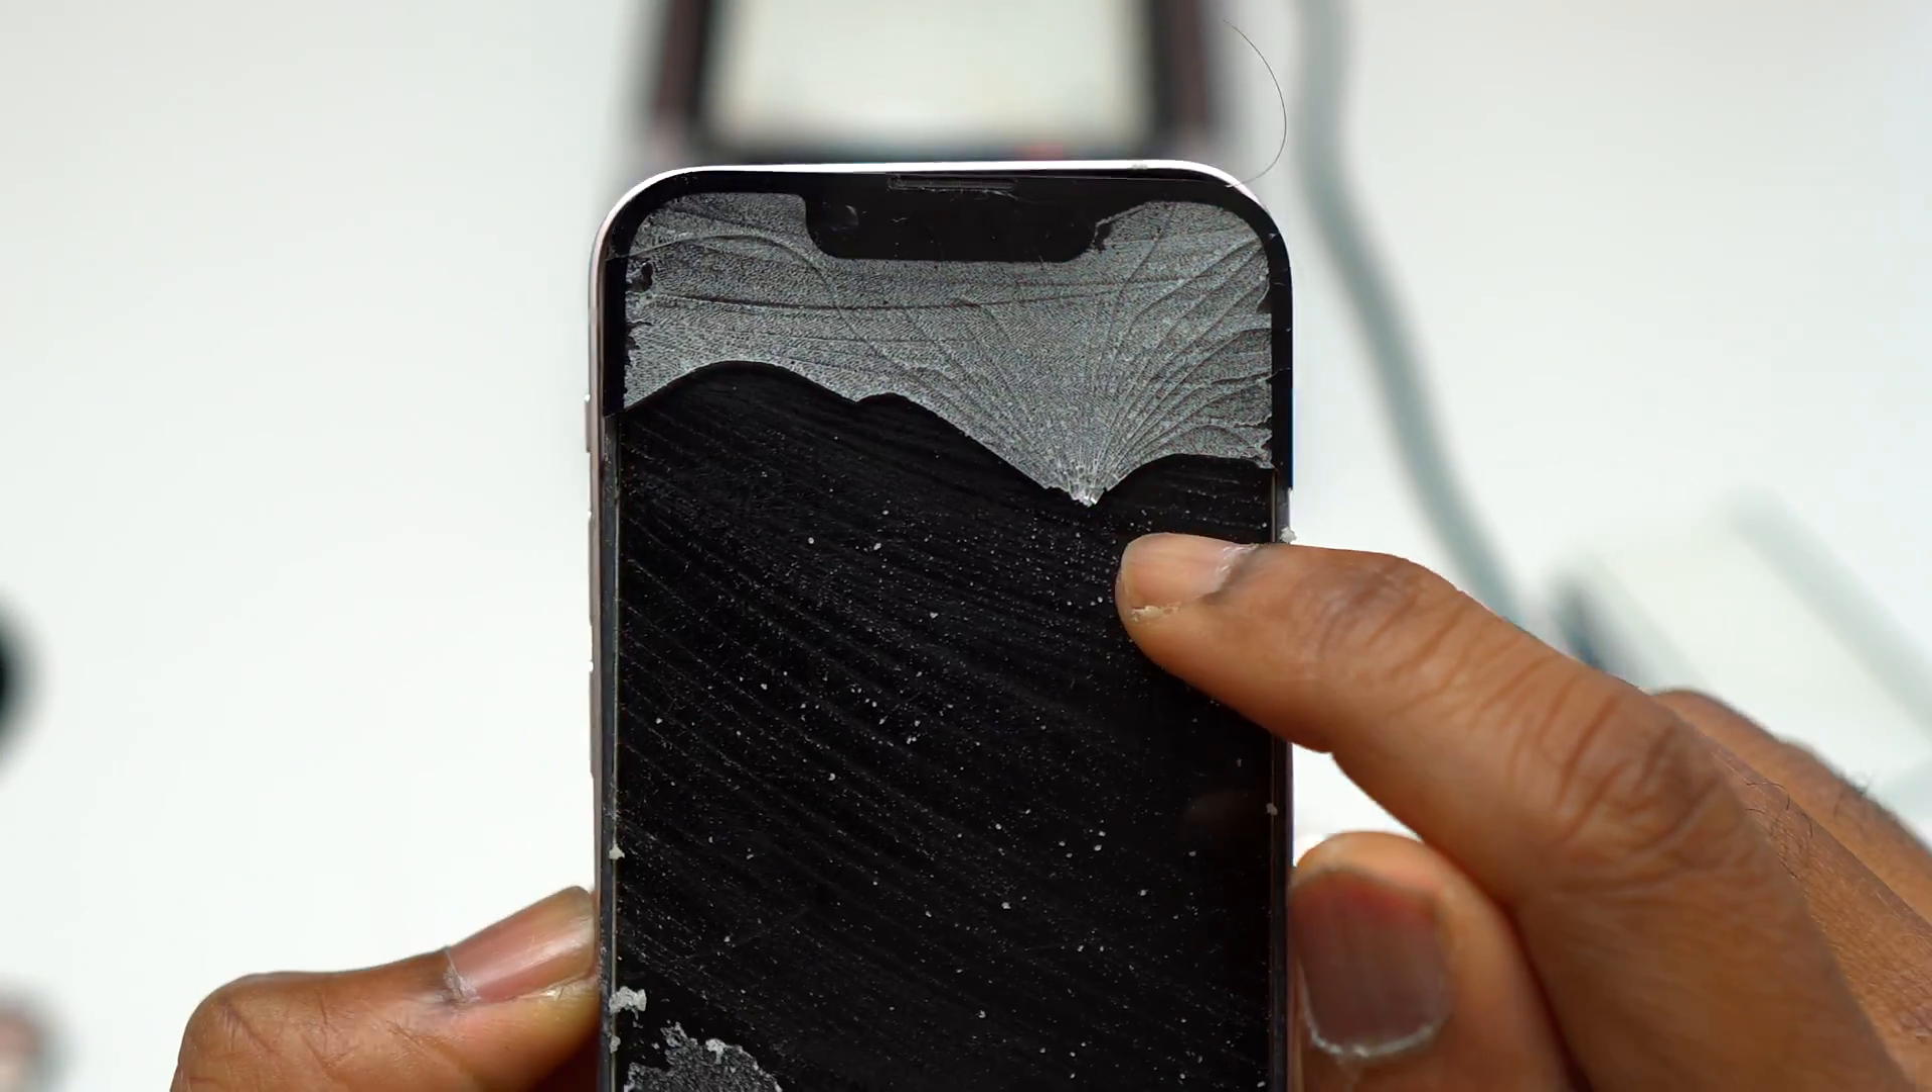So at this point I decided to remove the bottom portion of the screen and leave the upper portion of the screen and started testing the screen to make sure that it is still the same as before.